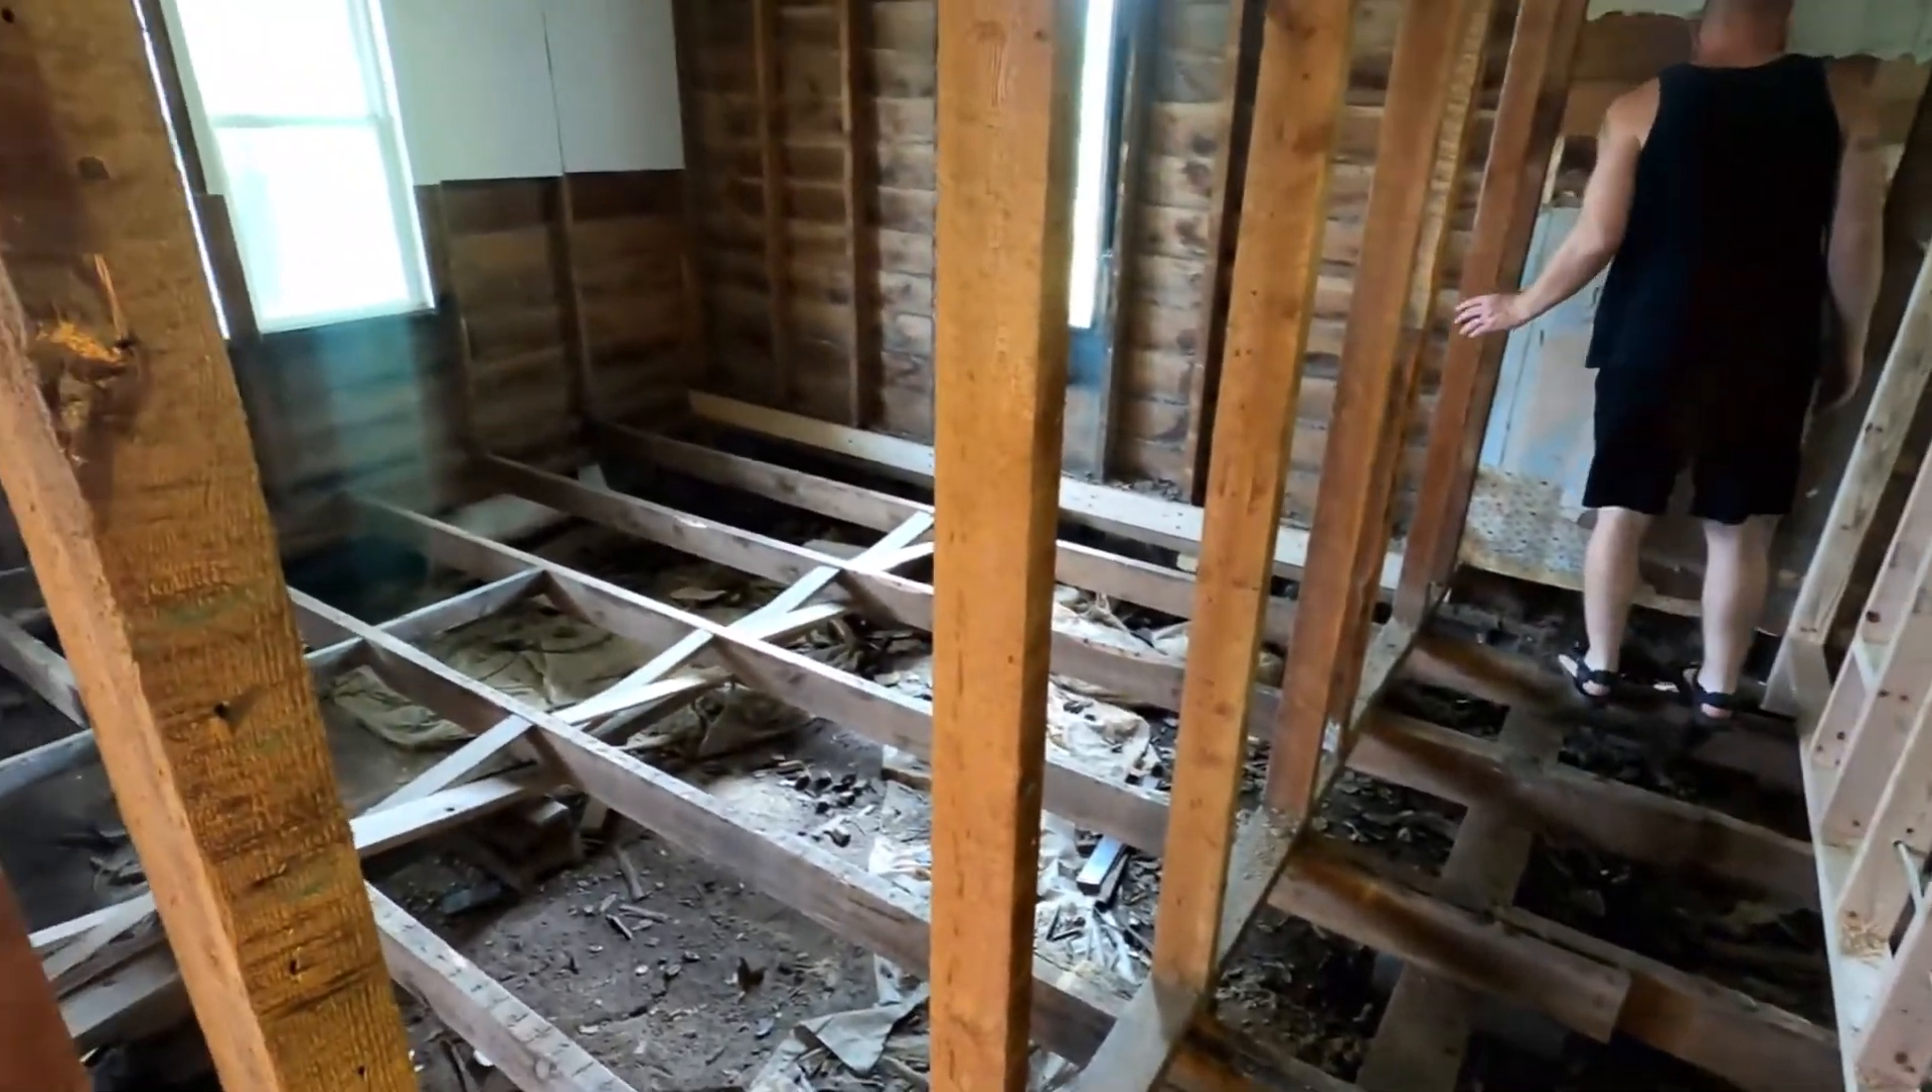Okay, so here are our front two rooms down to studs, but we have a mystery.